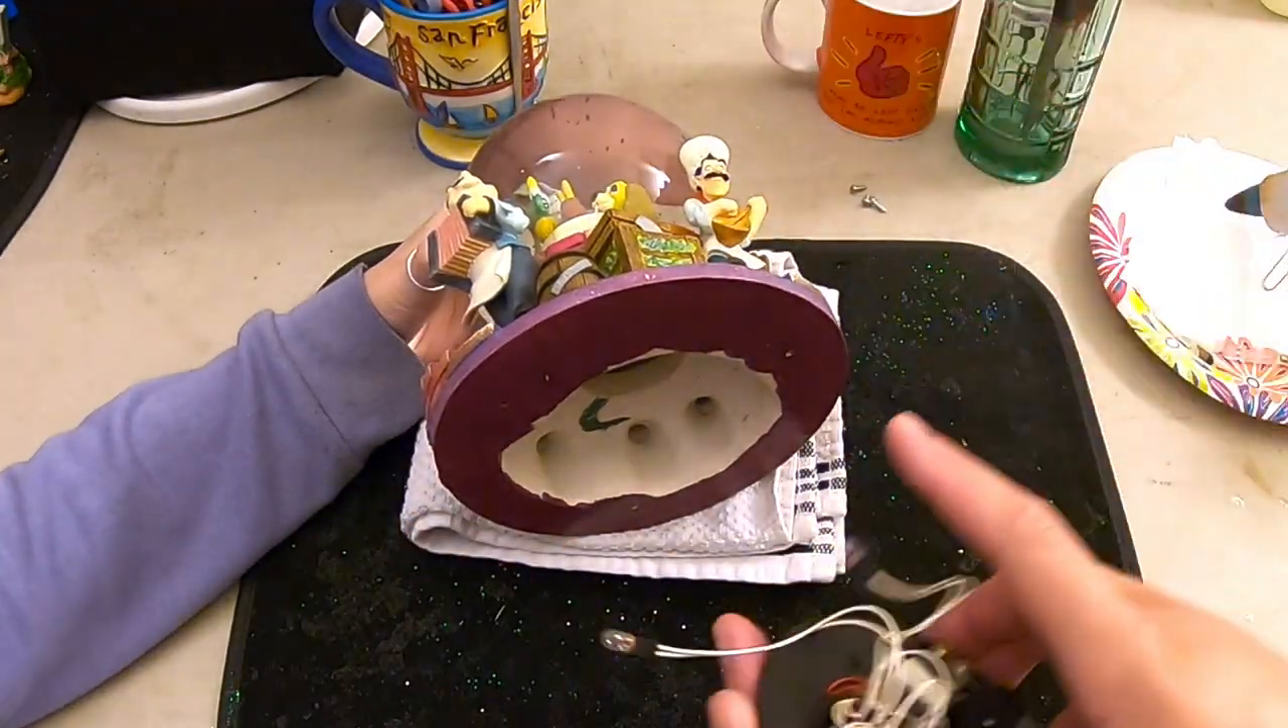And we have three spots here where these lights go so we got to get these lights back in there for those buildings and these just kind of slide in there.